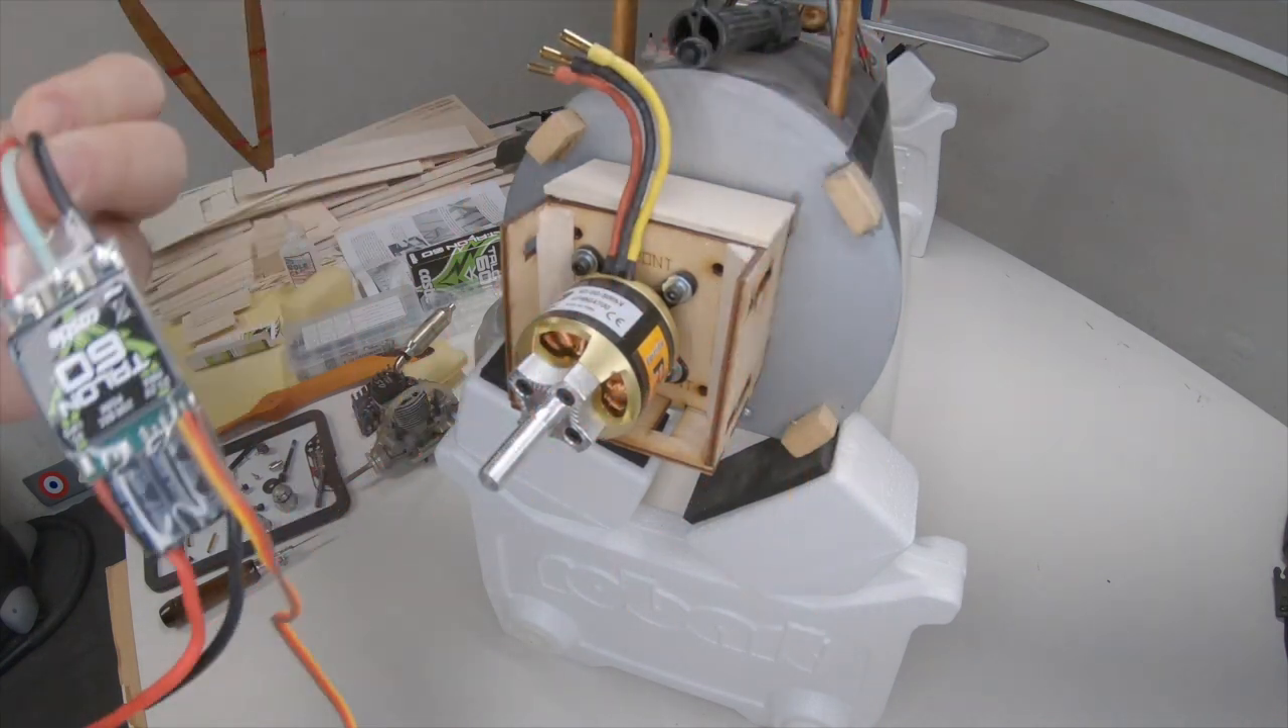I added a plate to the top so that I can install my ESC right on top of here.